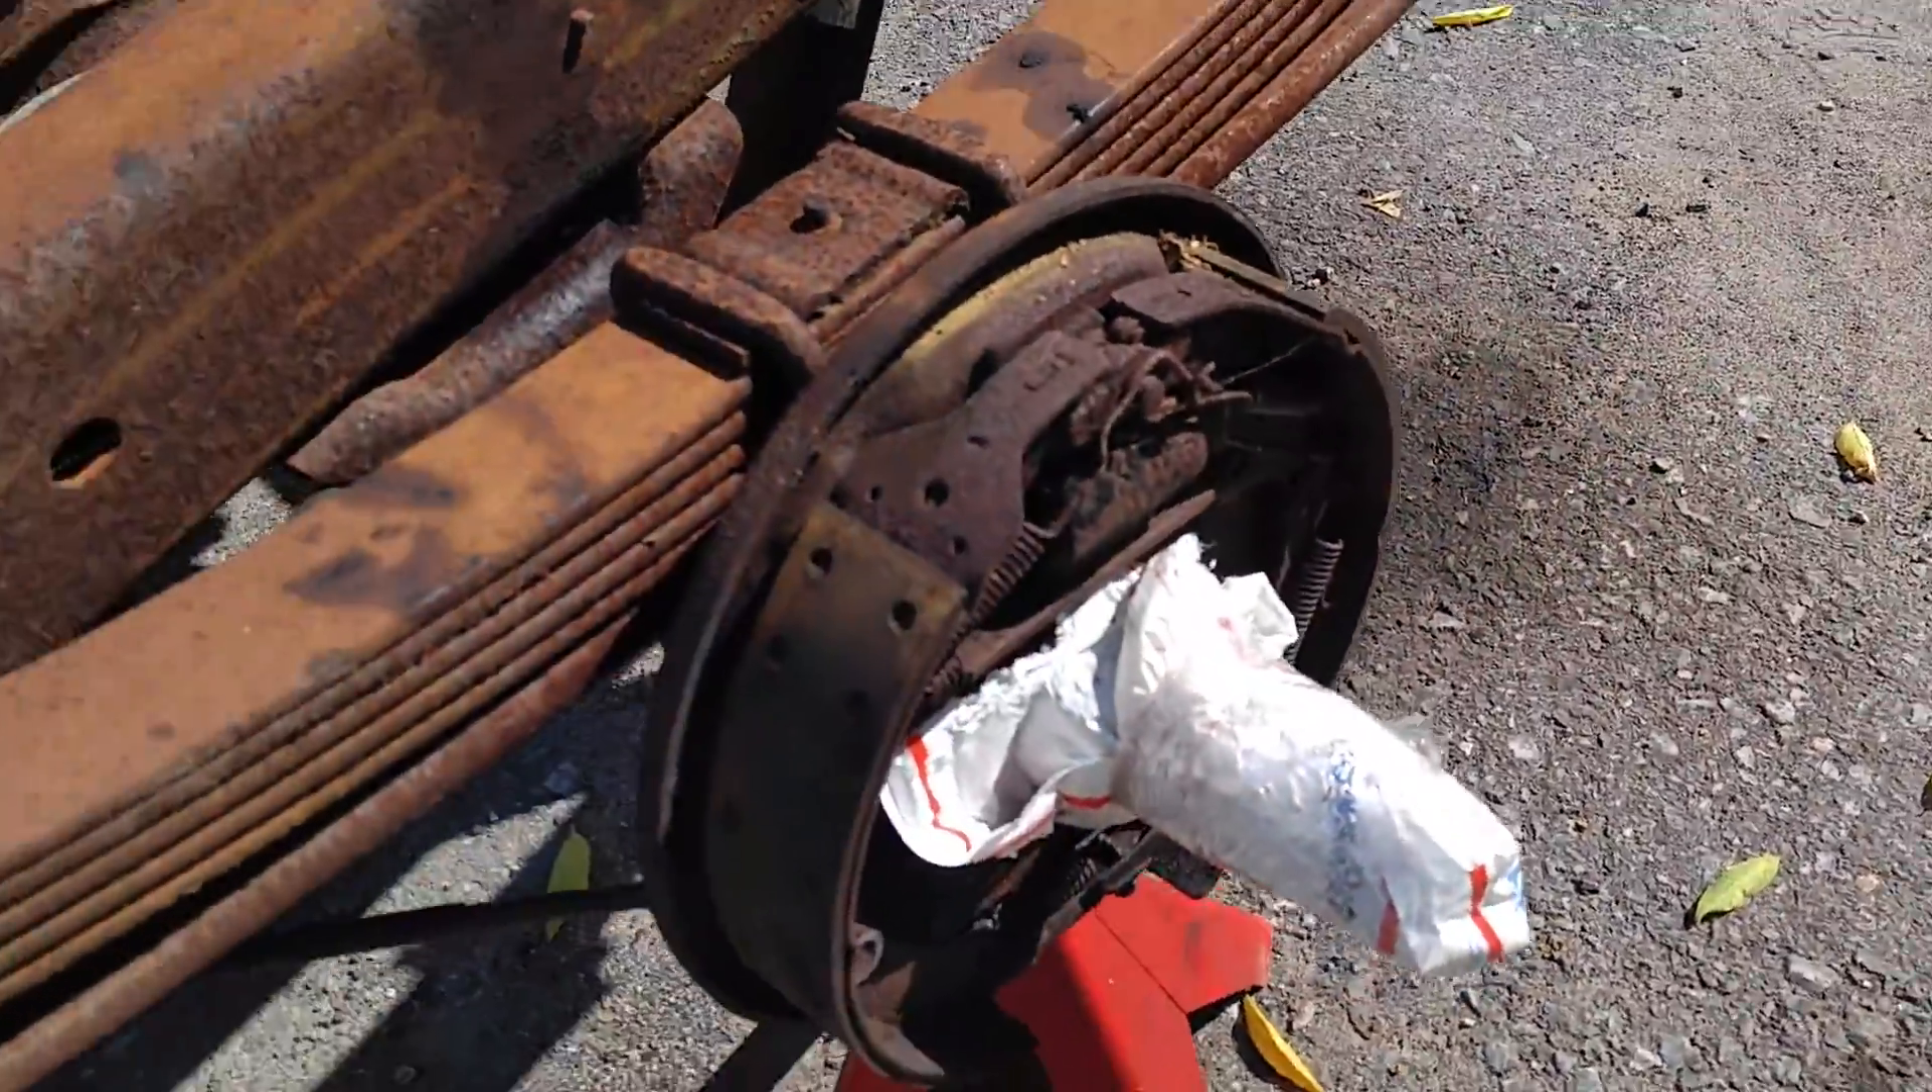So I took off the drum.